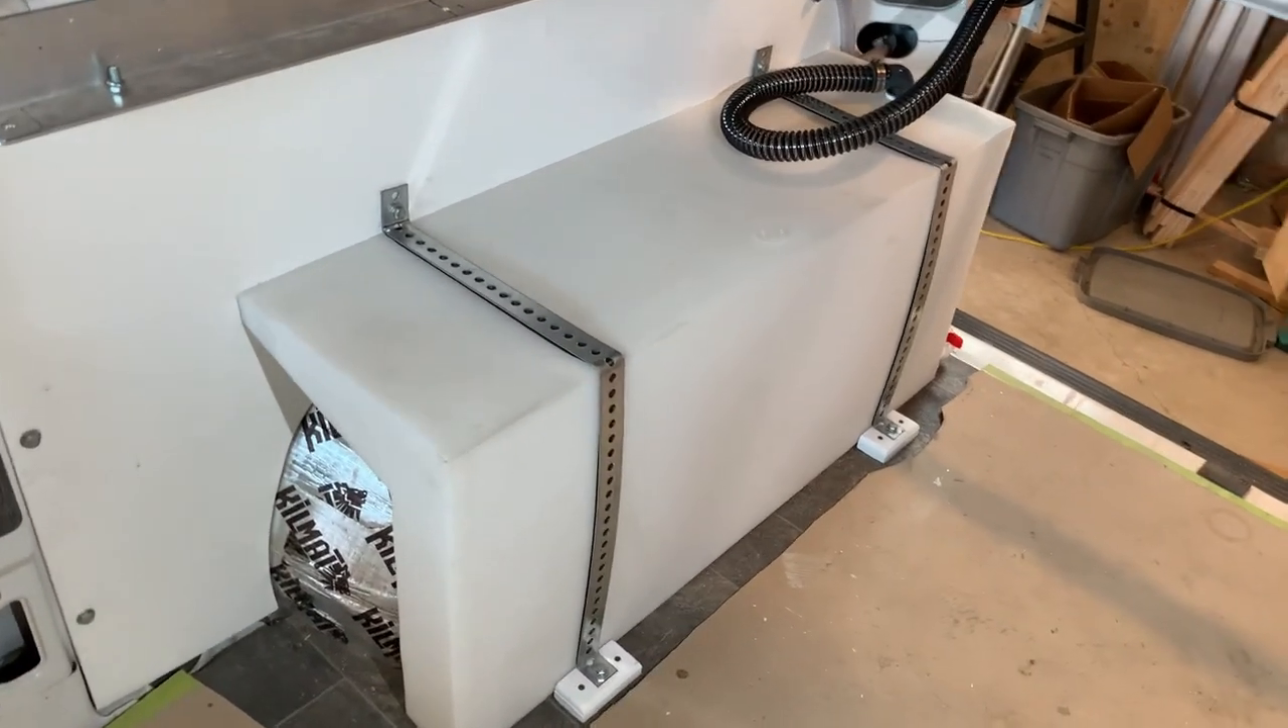I will work on the water pump next, but I am going to show you where we are right now. As you can see, the tank is mounted.